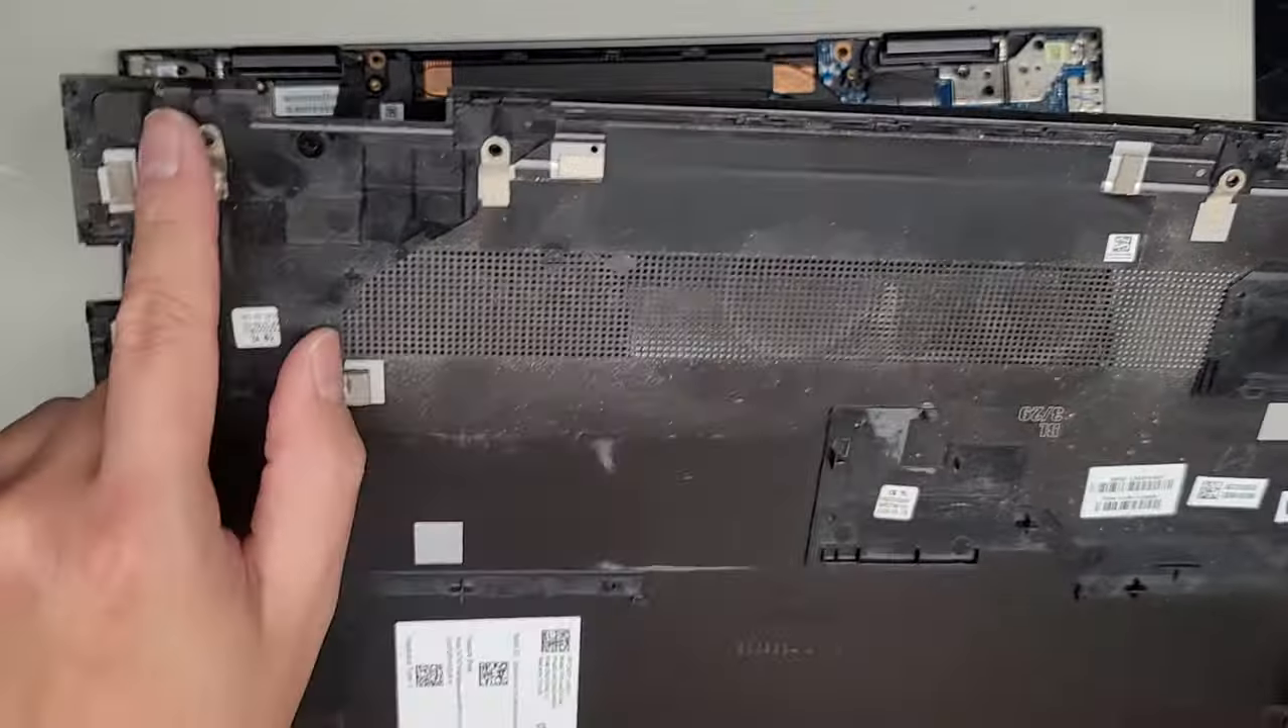So we got the bottom cover off.